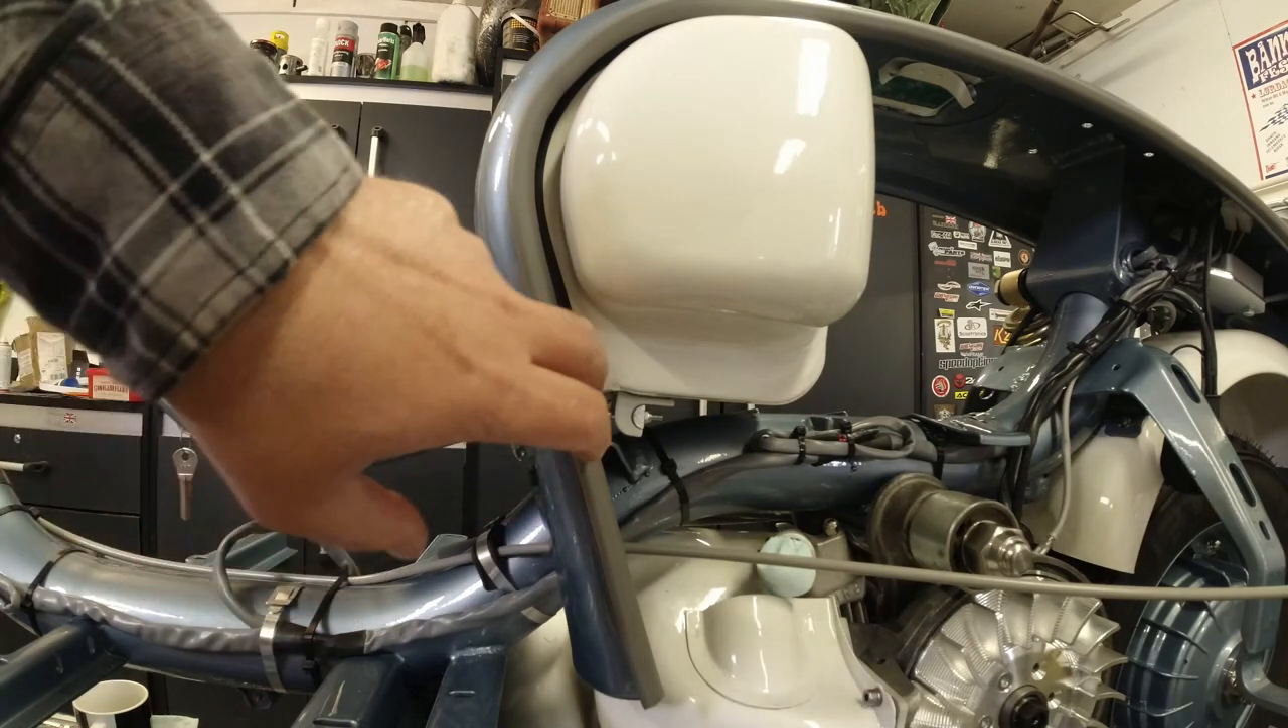That's the toolbox fitted looks really nice there.